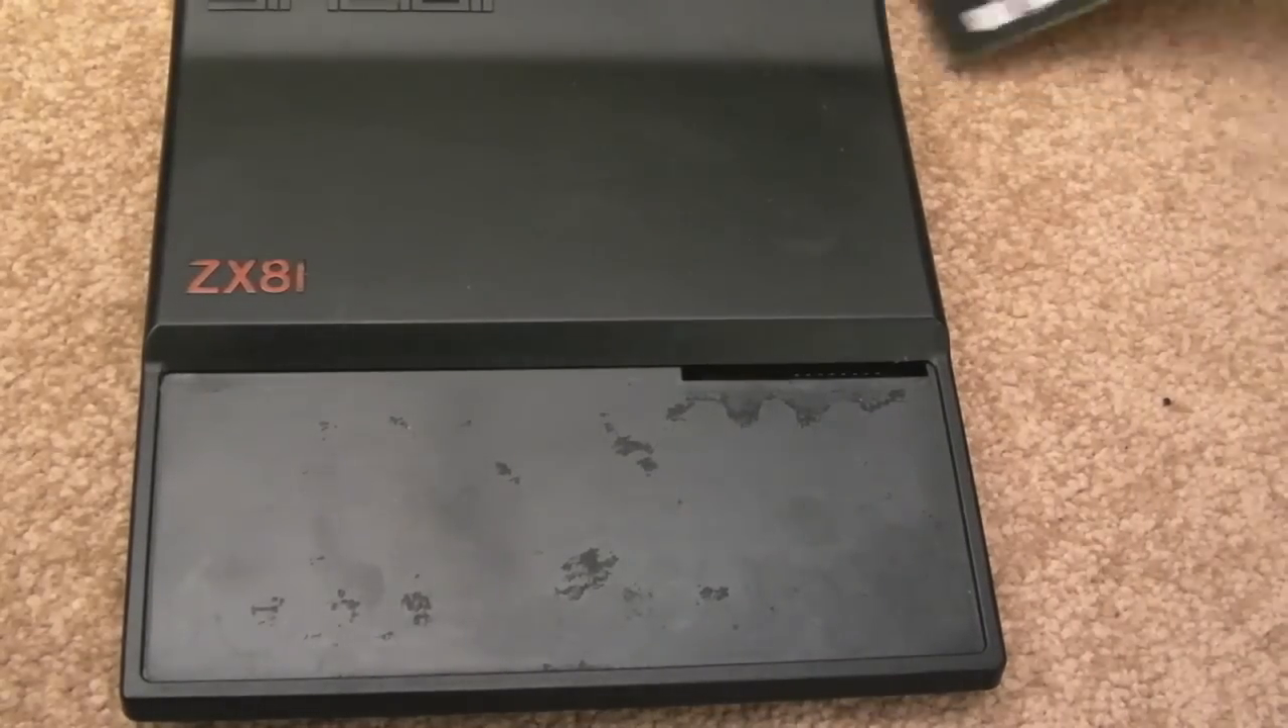Well you can see I'm missing the keyboard. At this stage.